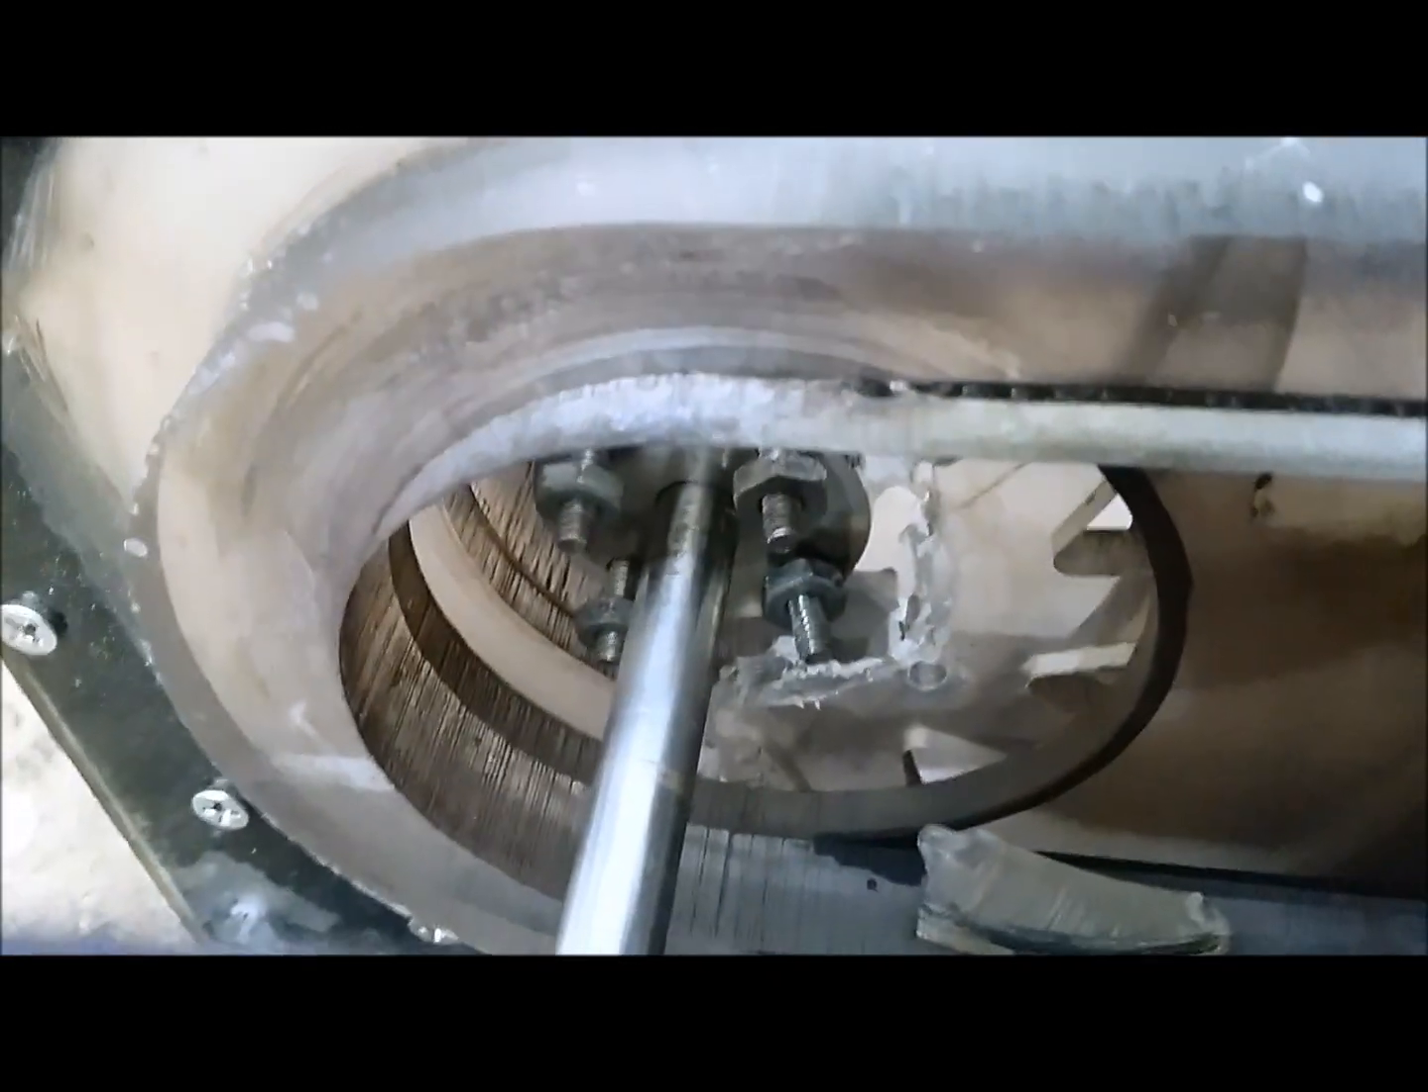Okay, so we got the turbine opened up here.